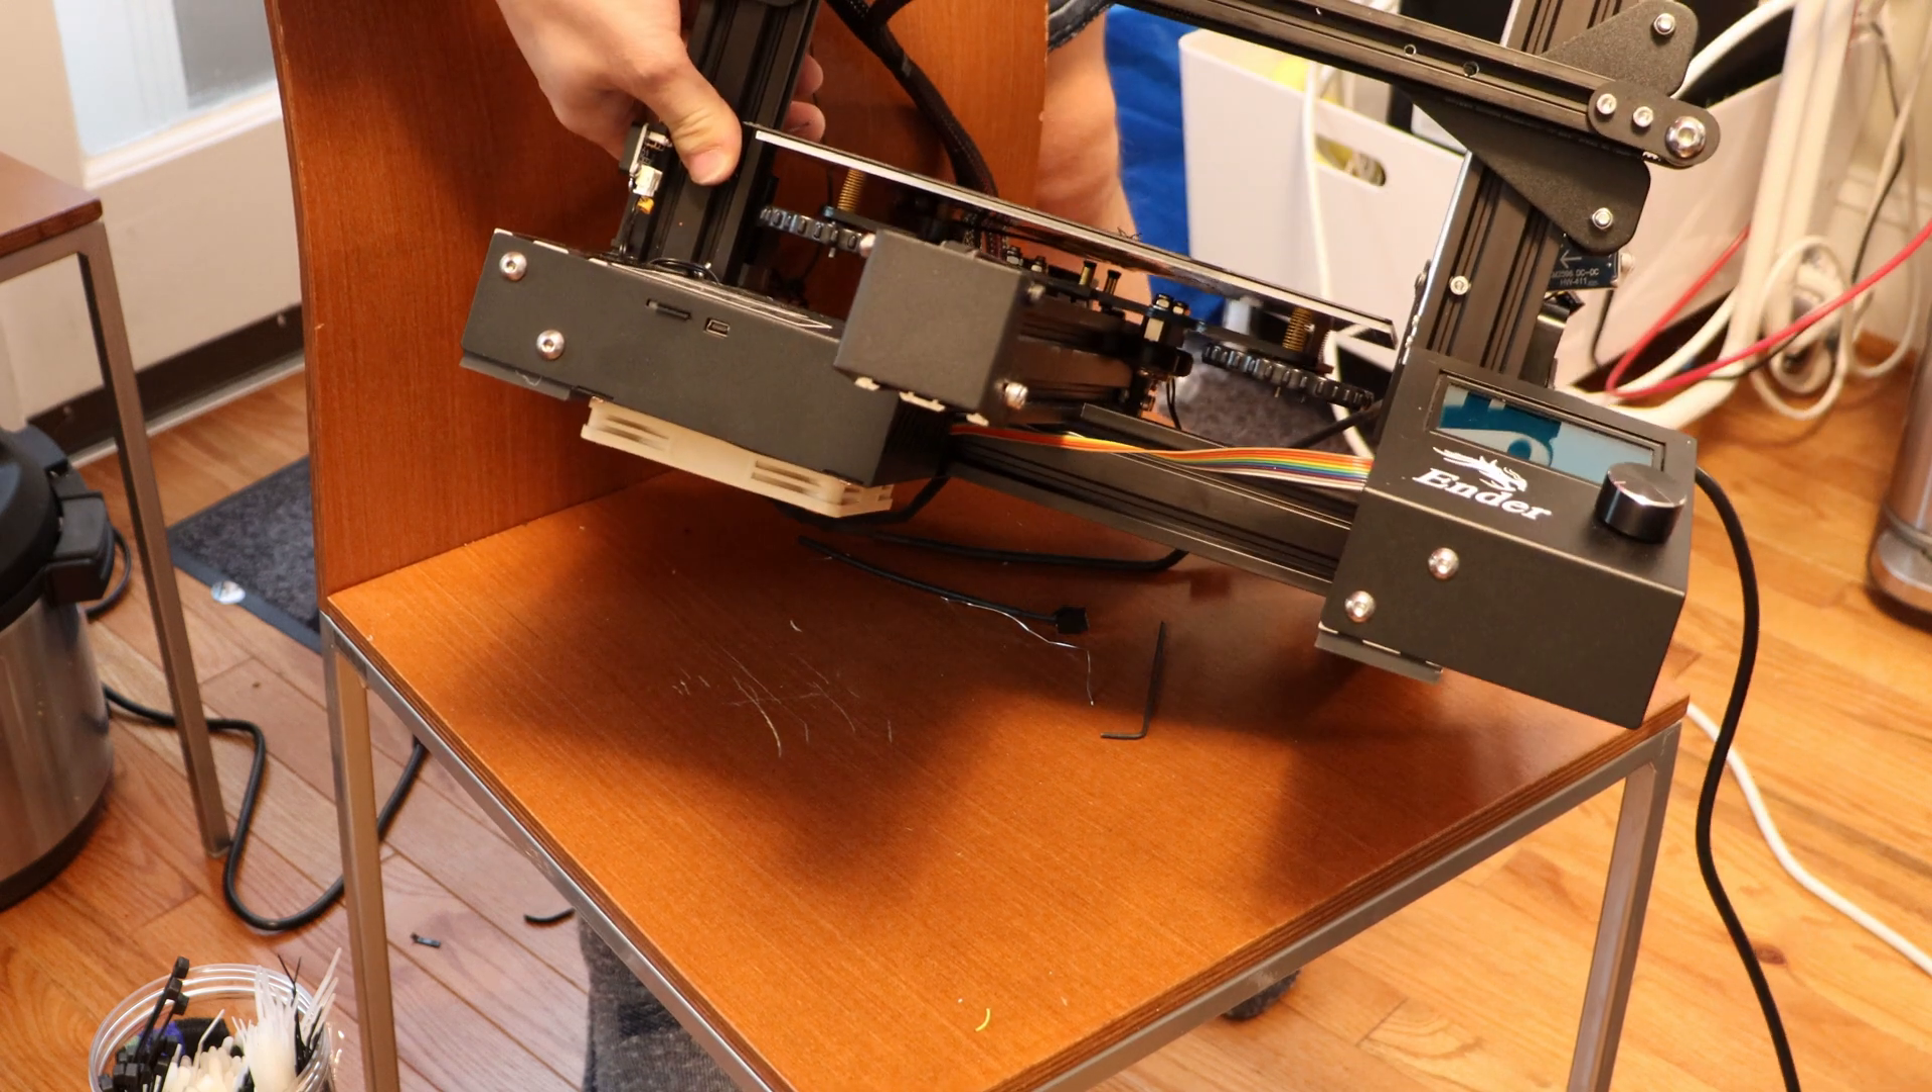You'll notice there's just one thing a little funky here. And that is my motherboard fan sticks out beneath the bottom of the machine a little bit.